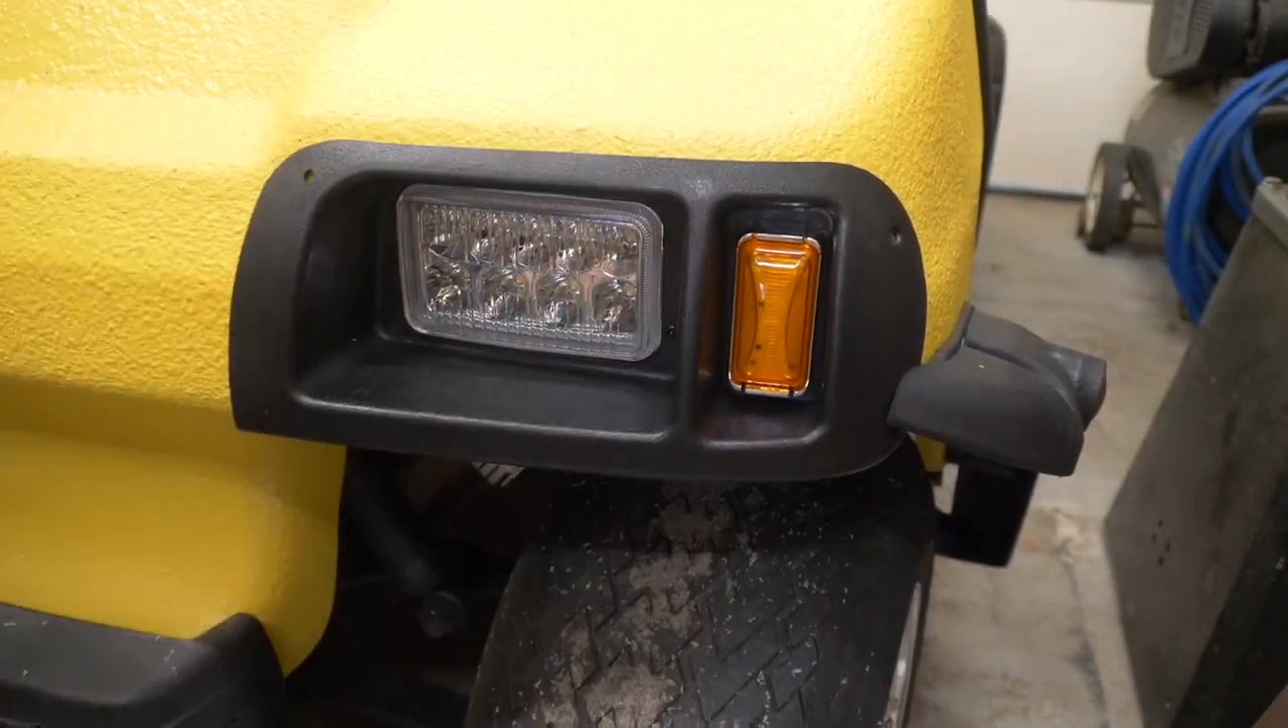Let's see how the lights fit in these holes. That looks good there.